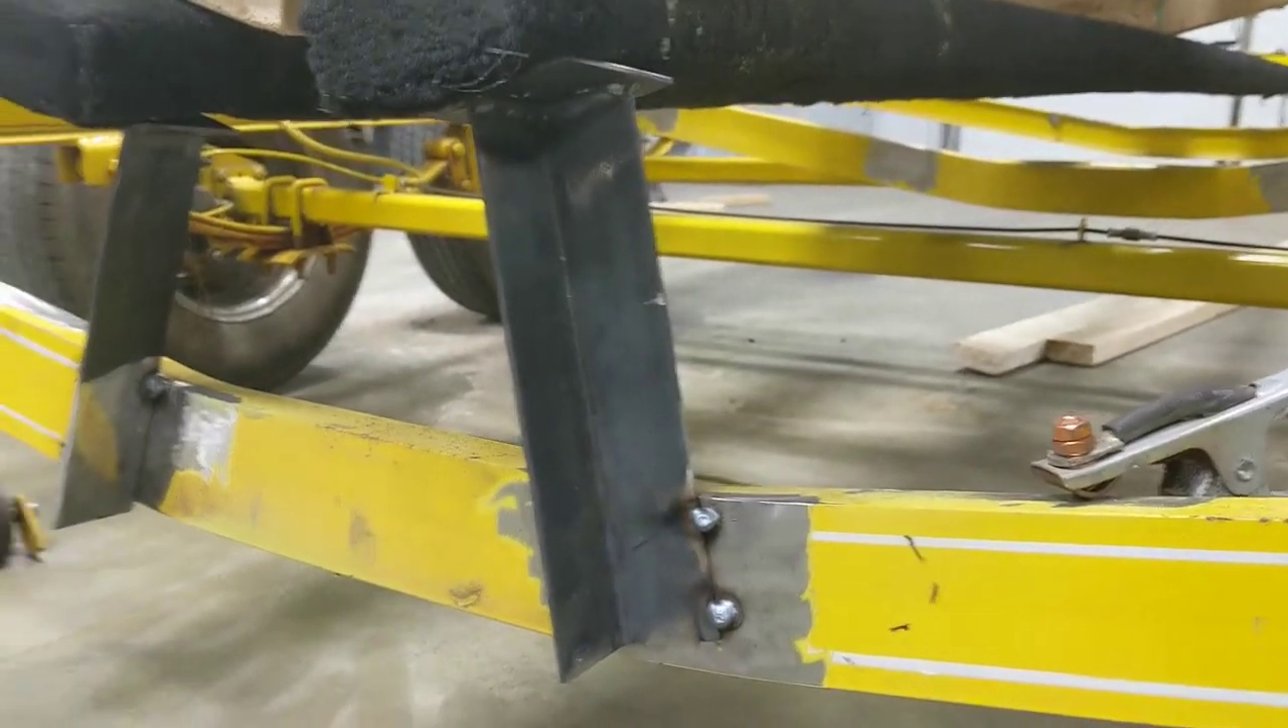I got a few of these stands tacked on and so you can see they're coming up to rise and meet the bunks right where they are.